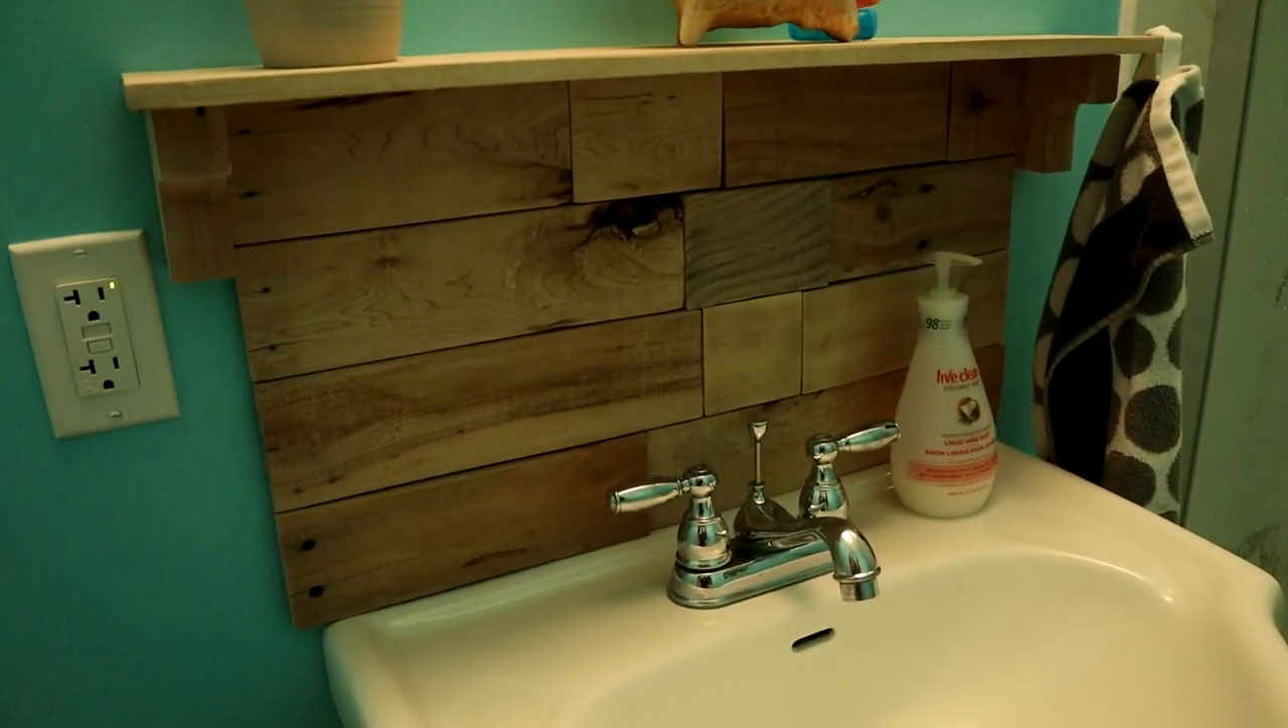I have put a new backing here a bit of a pallet splashback.